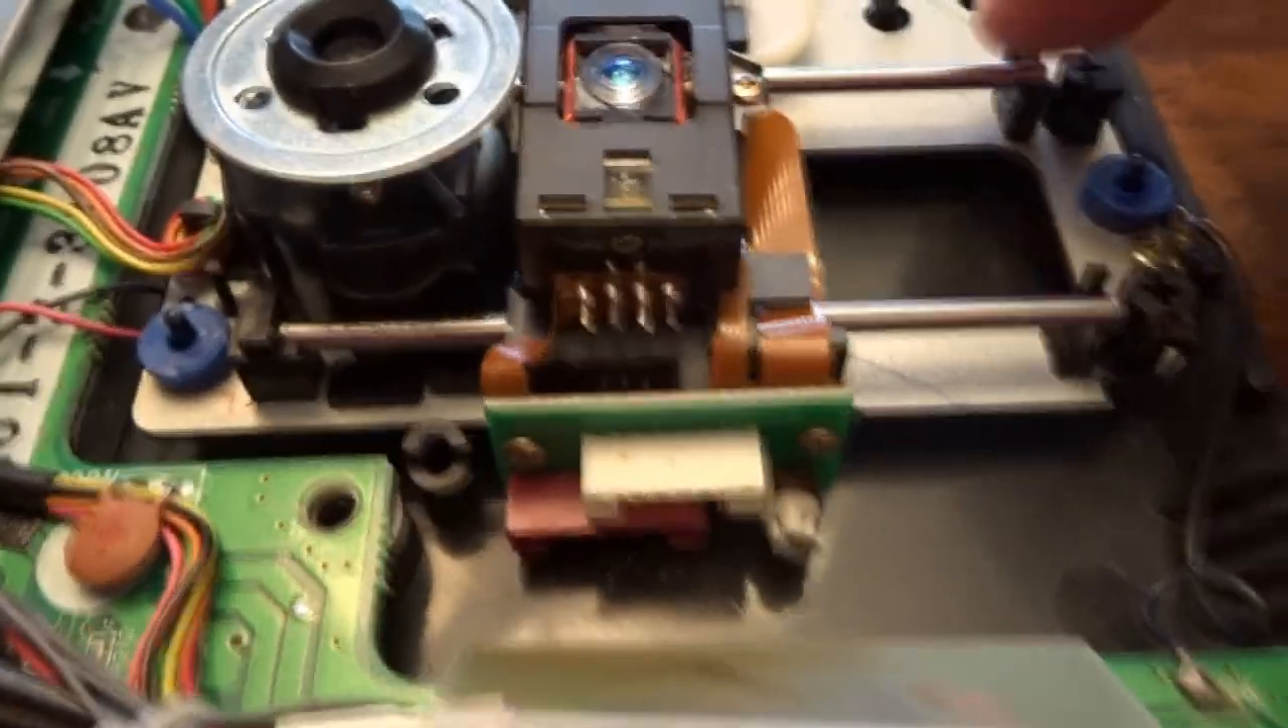And I have positioned the new lens in place on the new track as well.